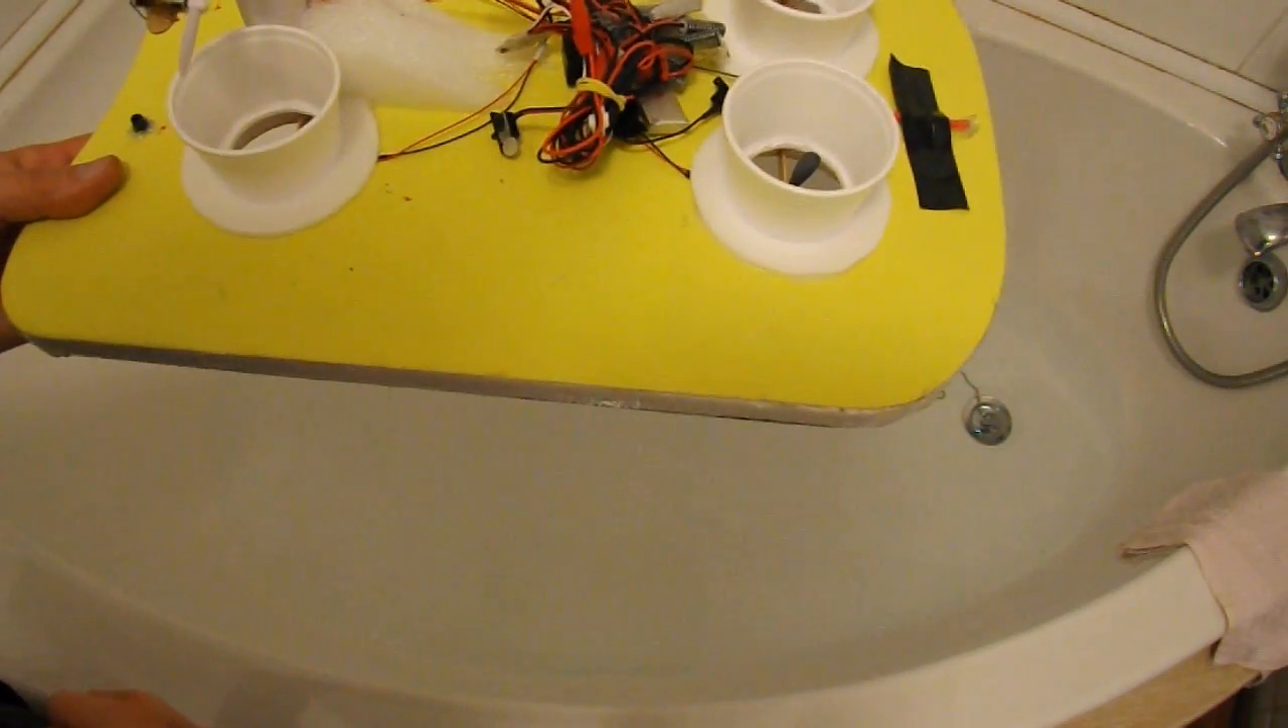And then, to keep the wires away so they don't fall into the propeller blades, I've used styrofoam cups.